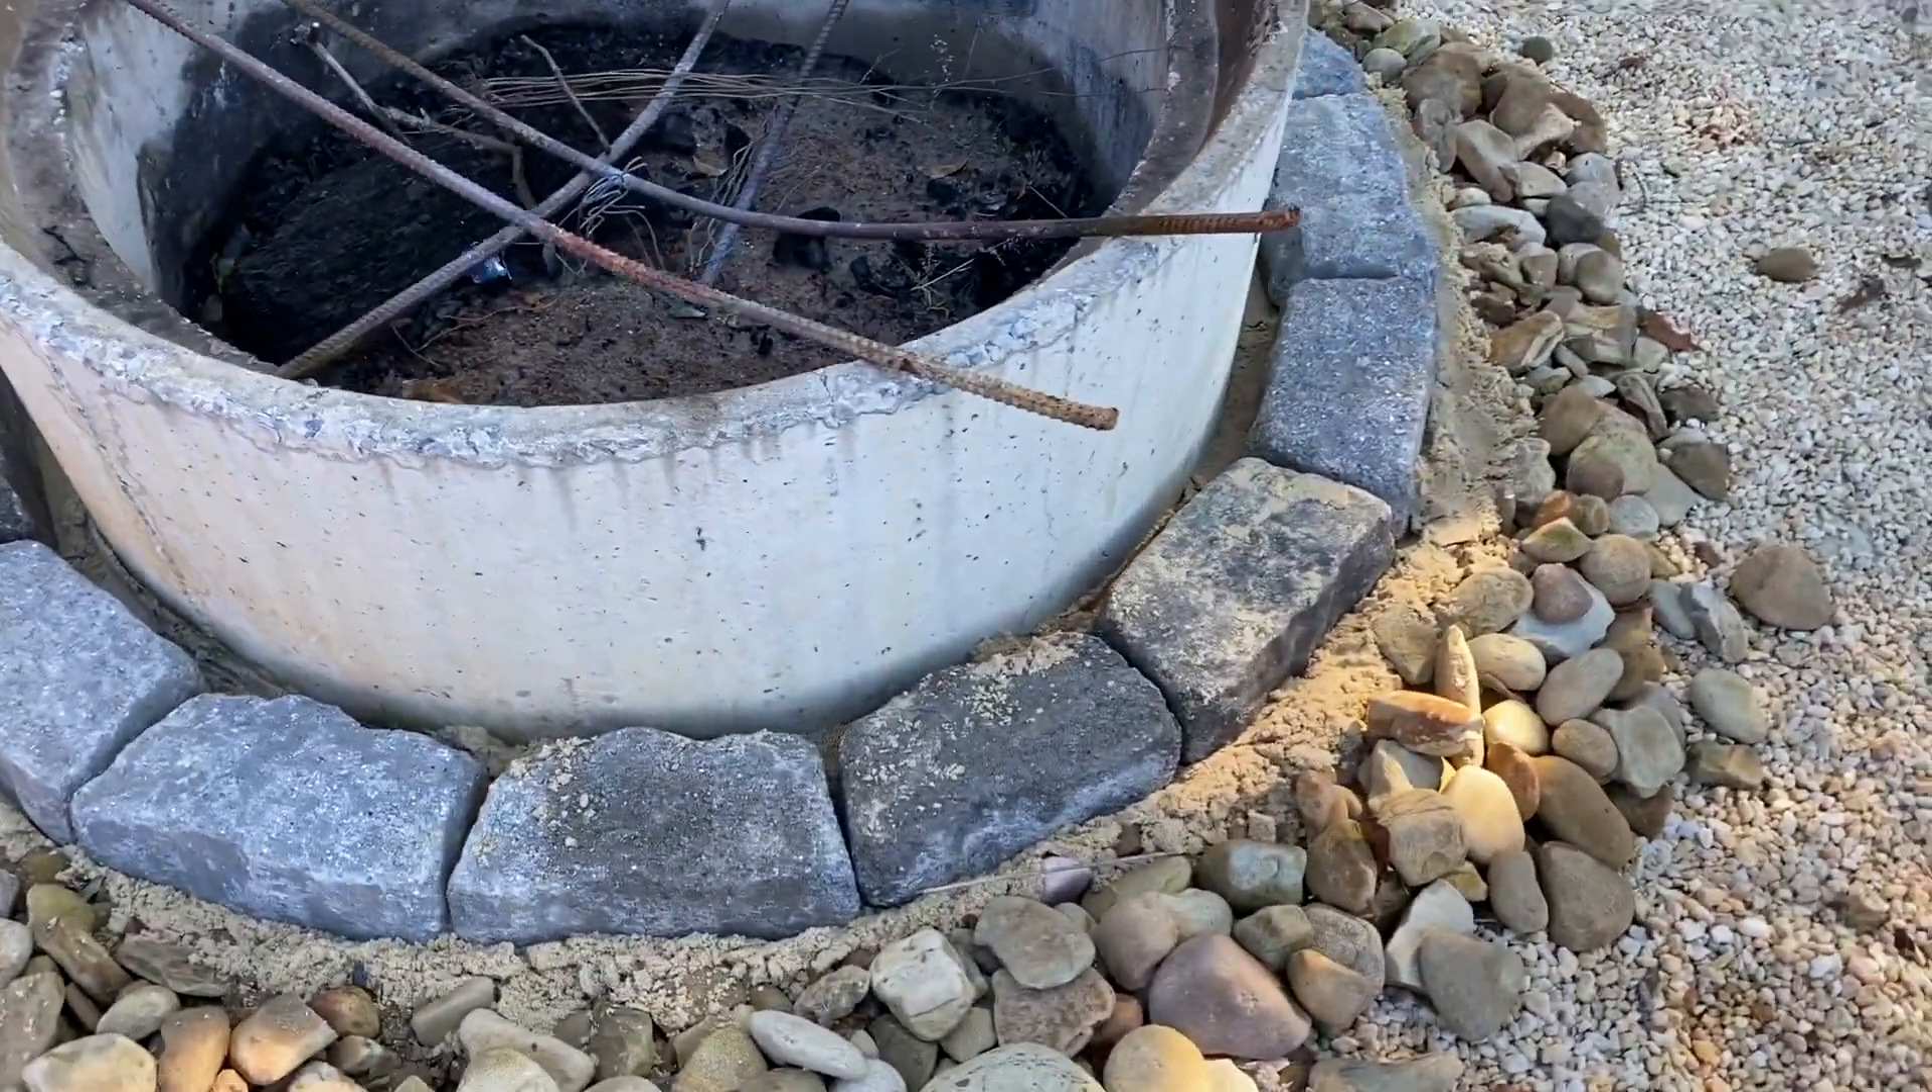So all I had to do is move the block just a little bit away from the concrete and it allowed me to fit everything in perfectly.